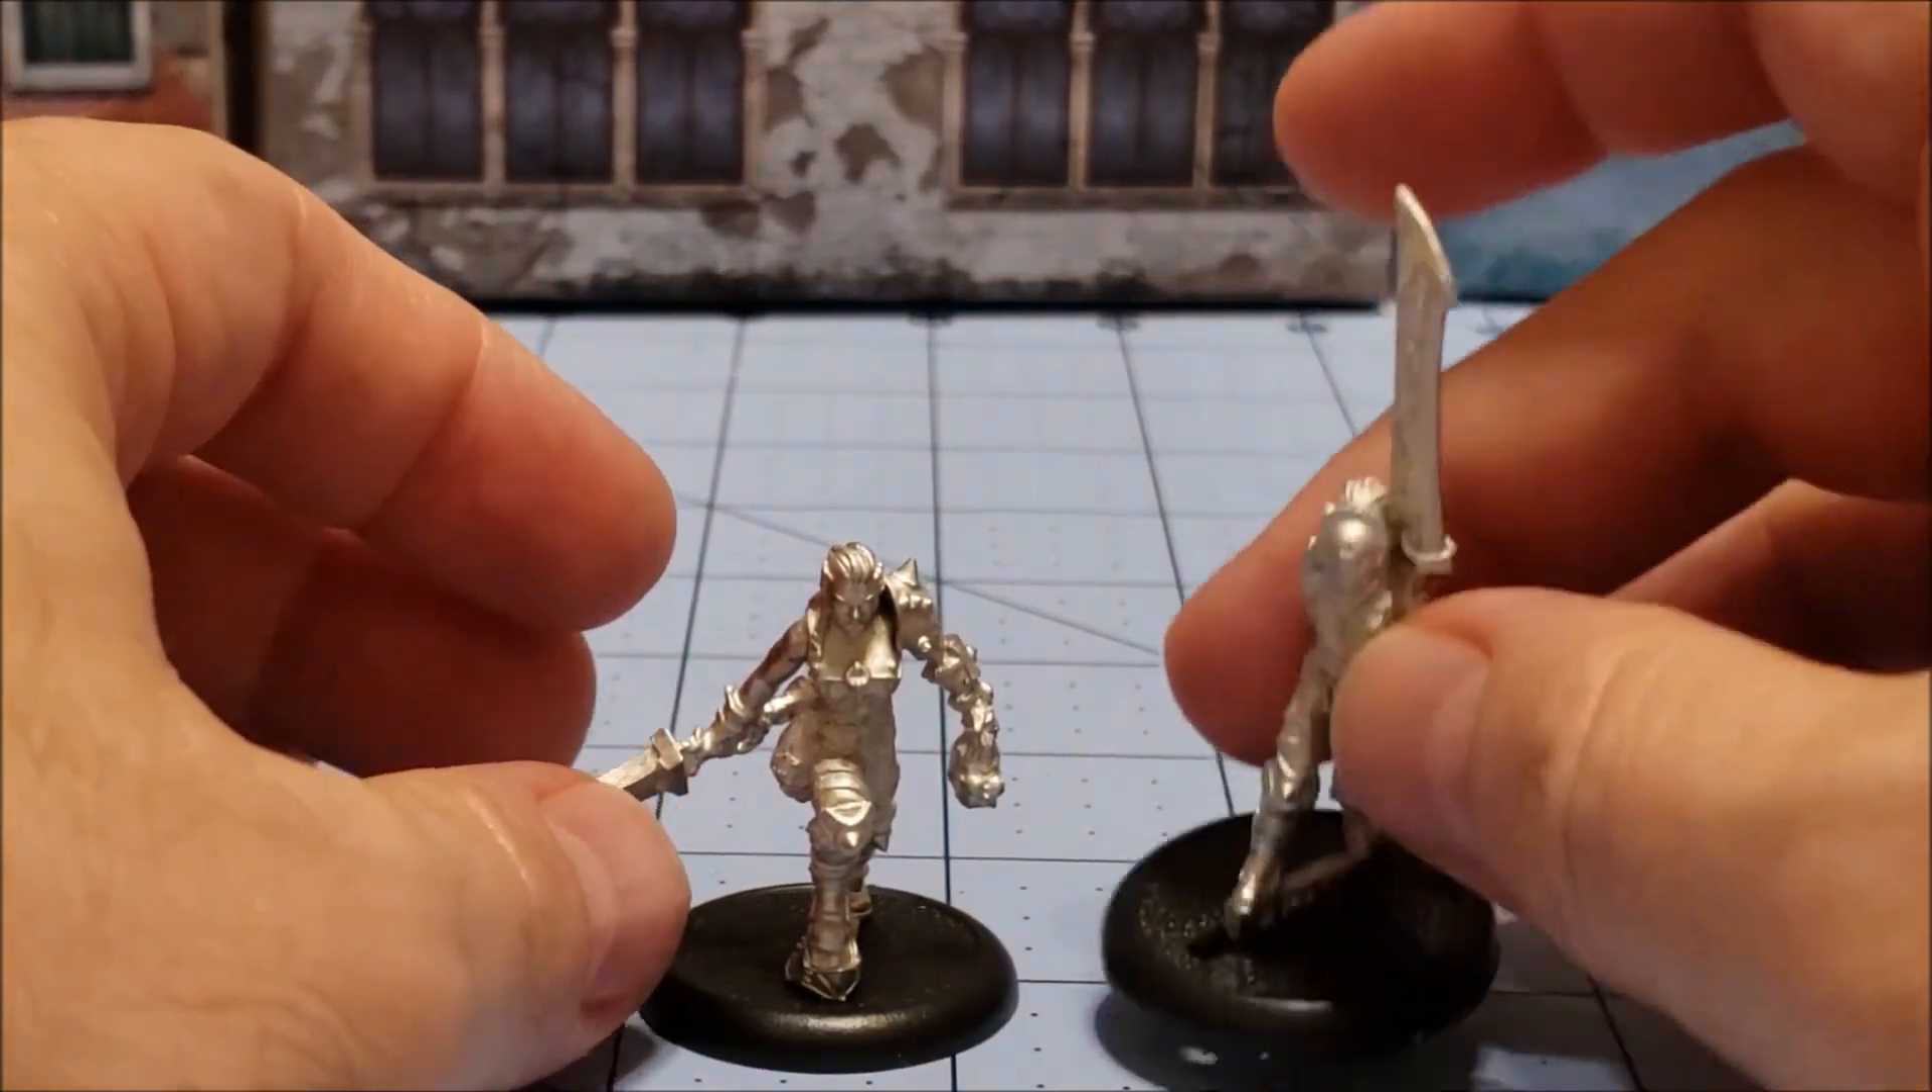Our doom reaver ladies are all finished up and literally all I did was stick her on the base and glue her arms in.